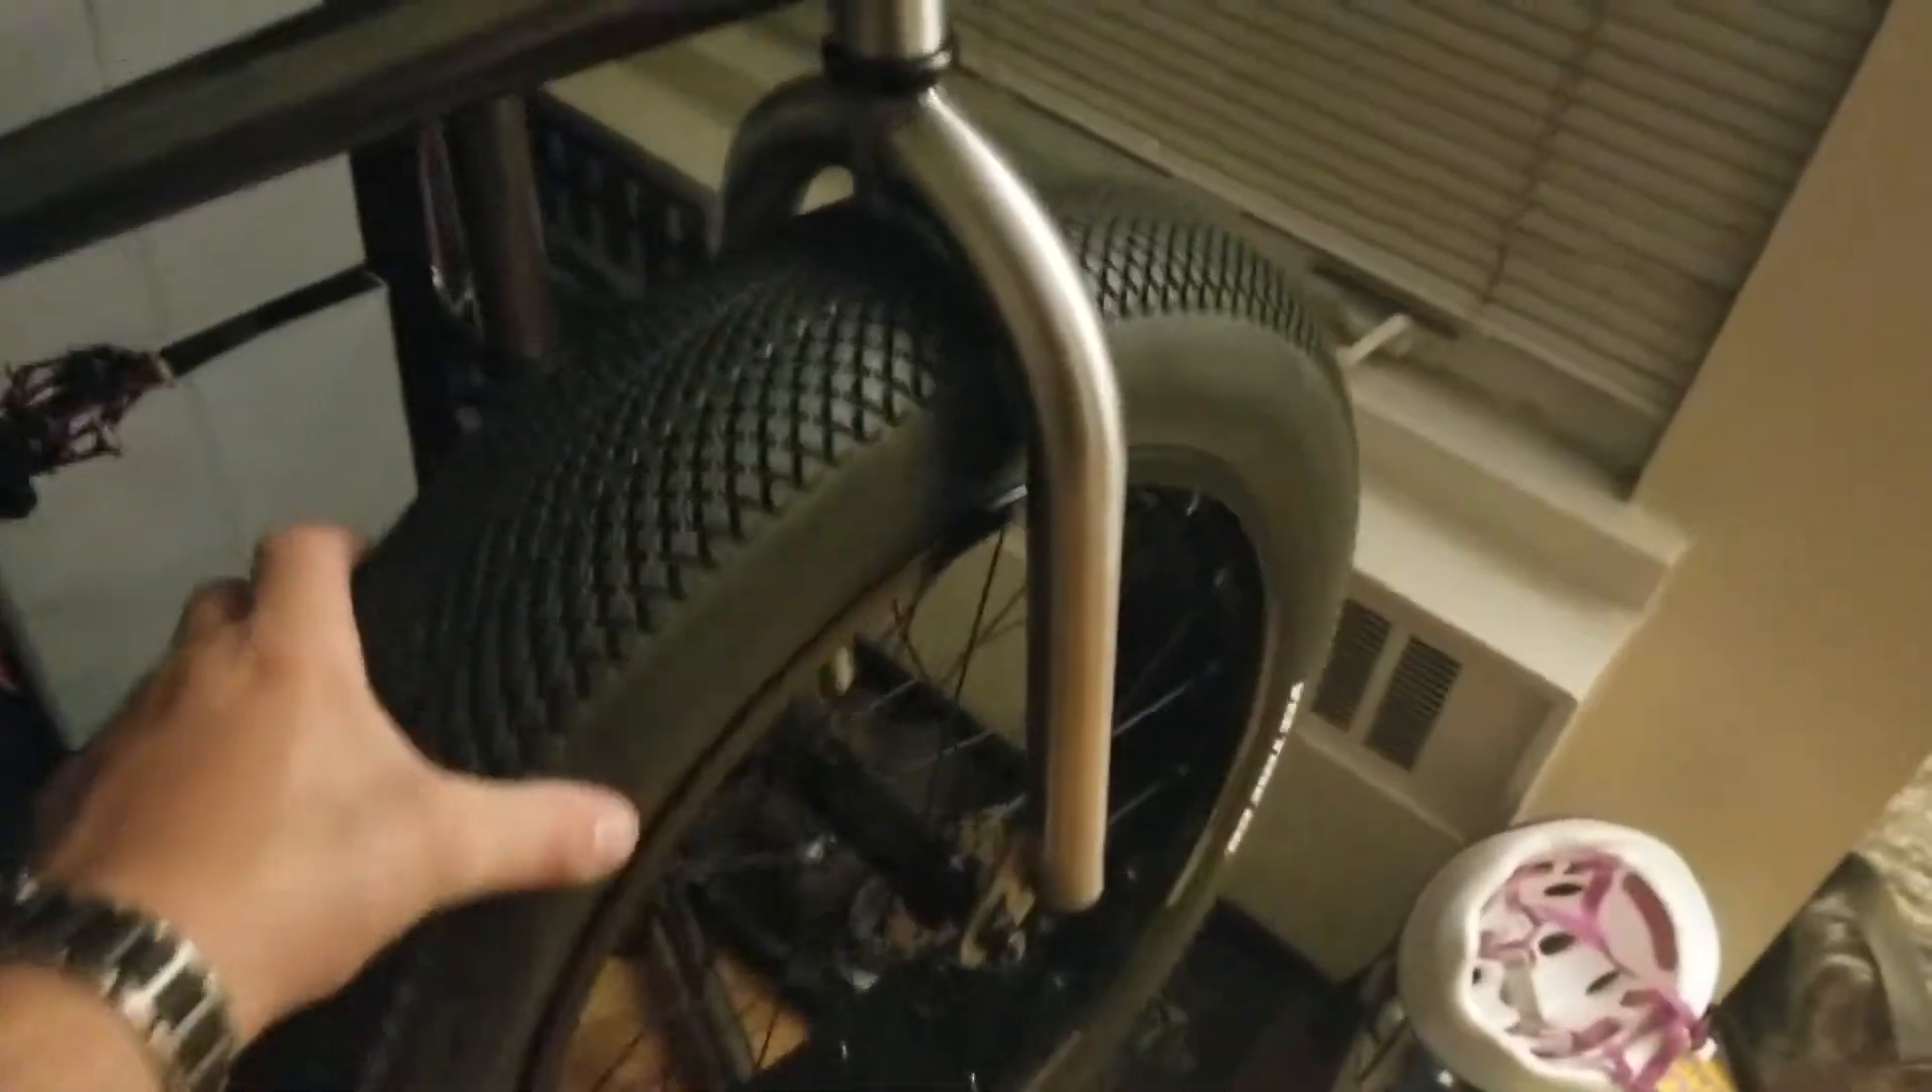I have the tire mounted with the tube in there.